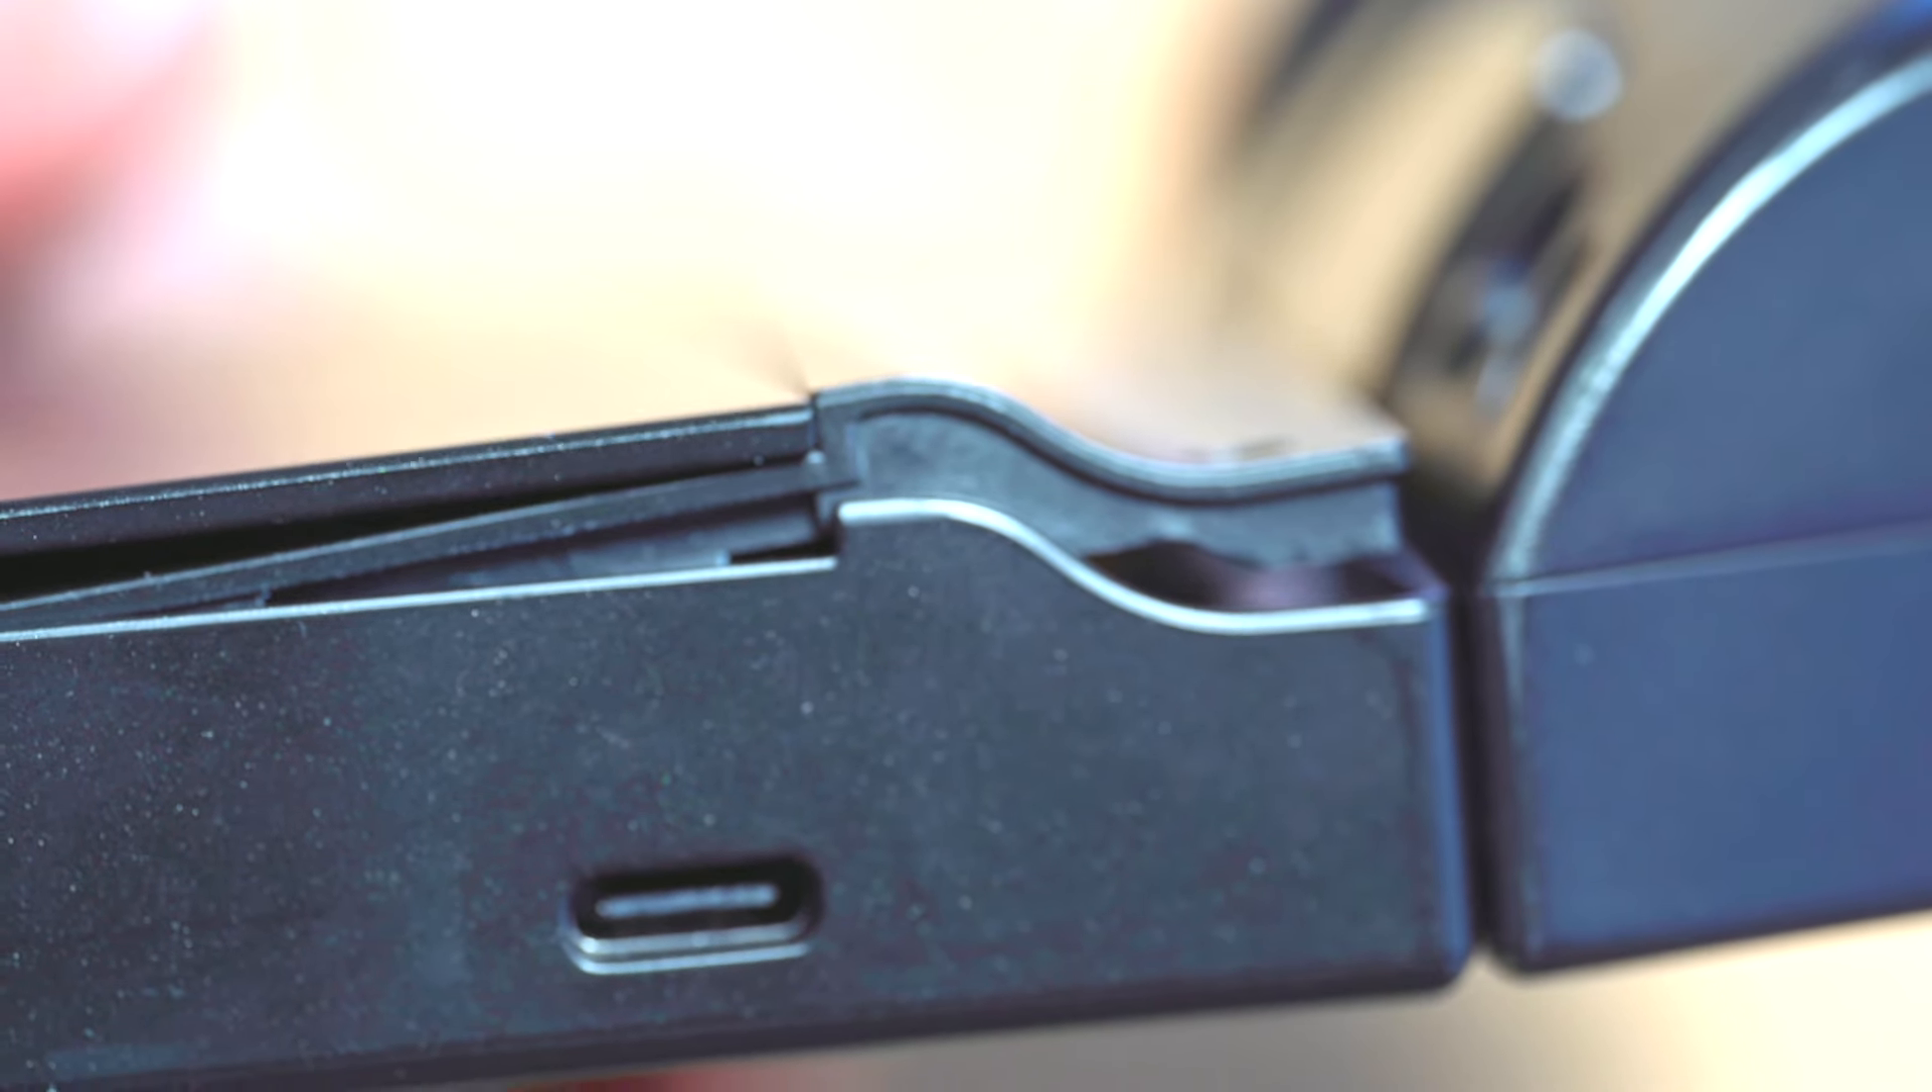I tried to reinstall the back cover again, but unfortunately, it still didn't fit.